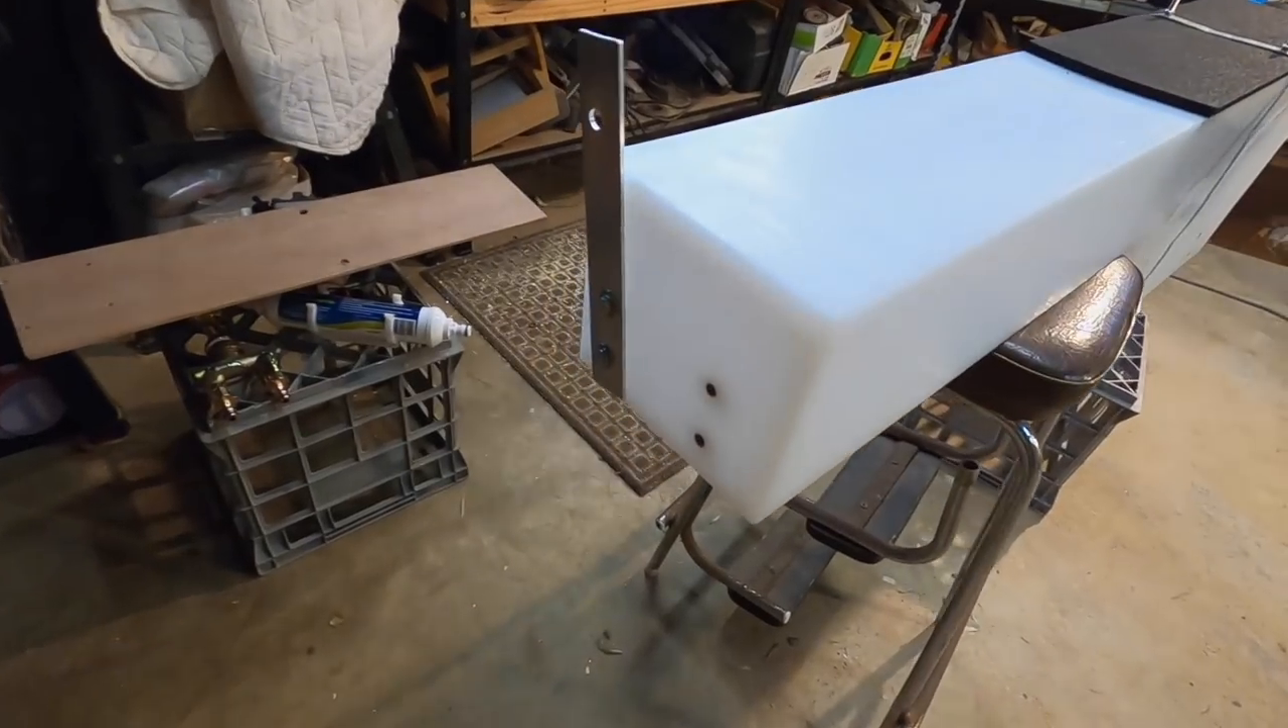And then at the back here, I've got a vertical strap bolted in and this picks up a hole at the very back of the tub of the Jeep.